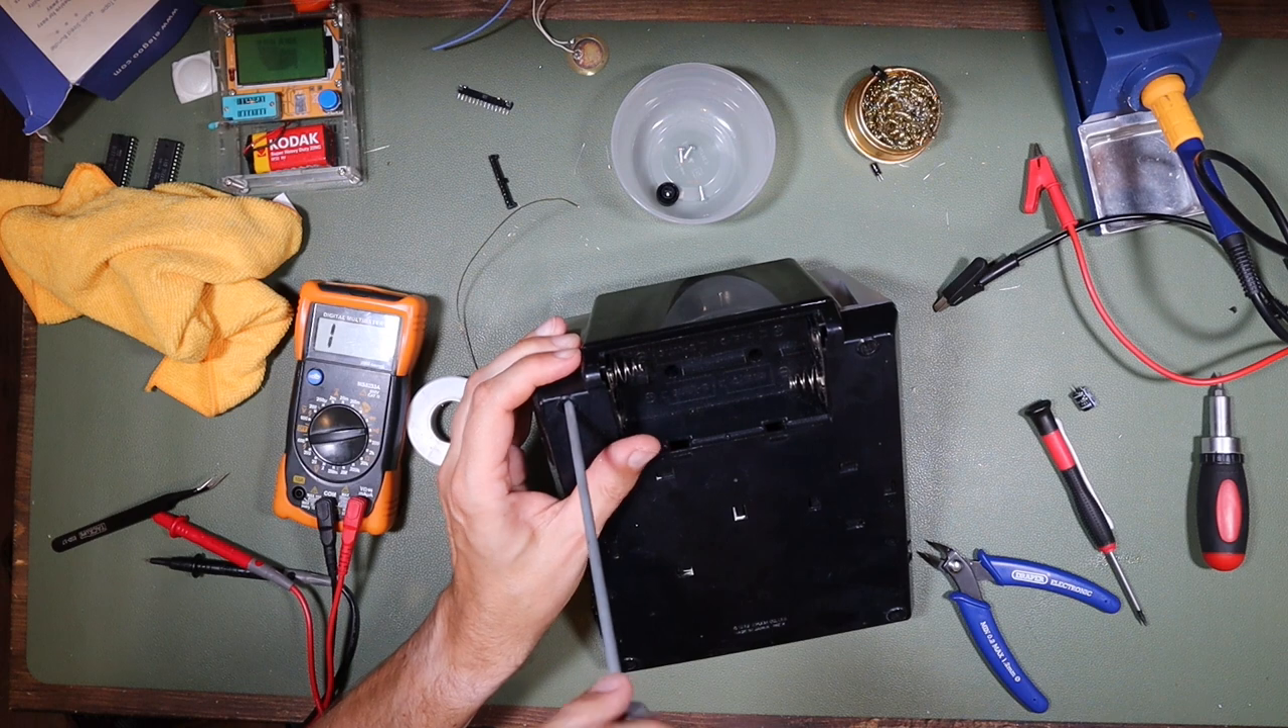And as I complete the final assembly, only a battery door remains between us and a finished game.